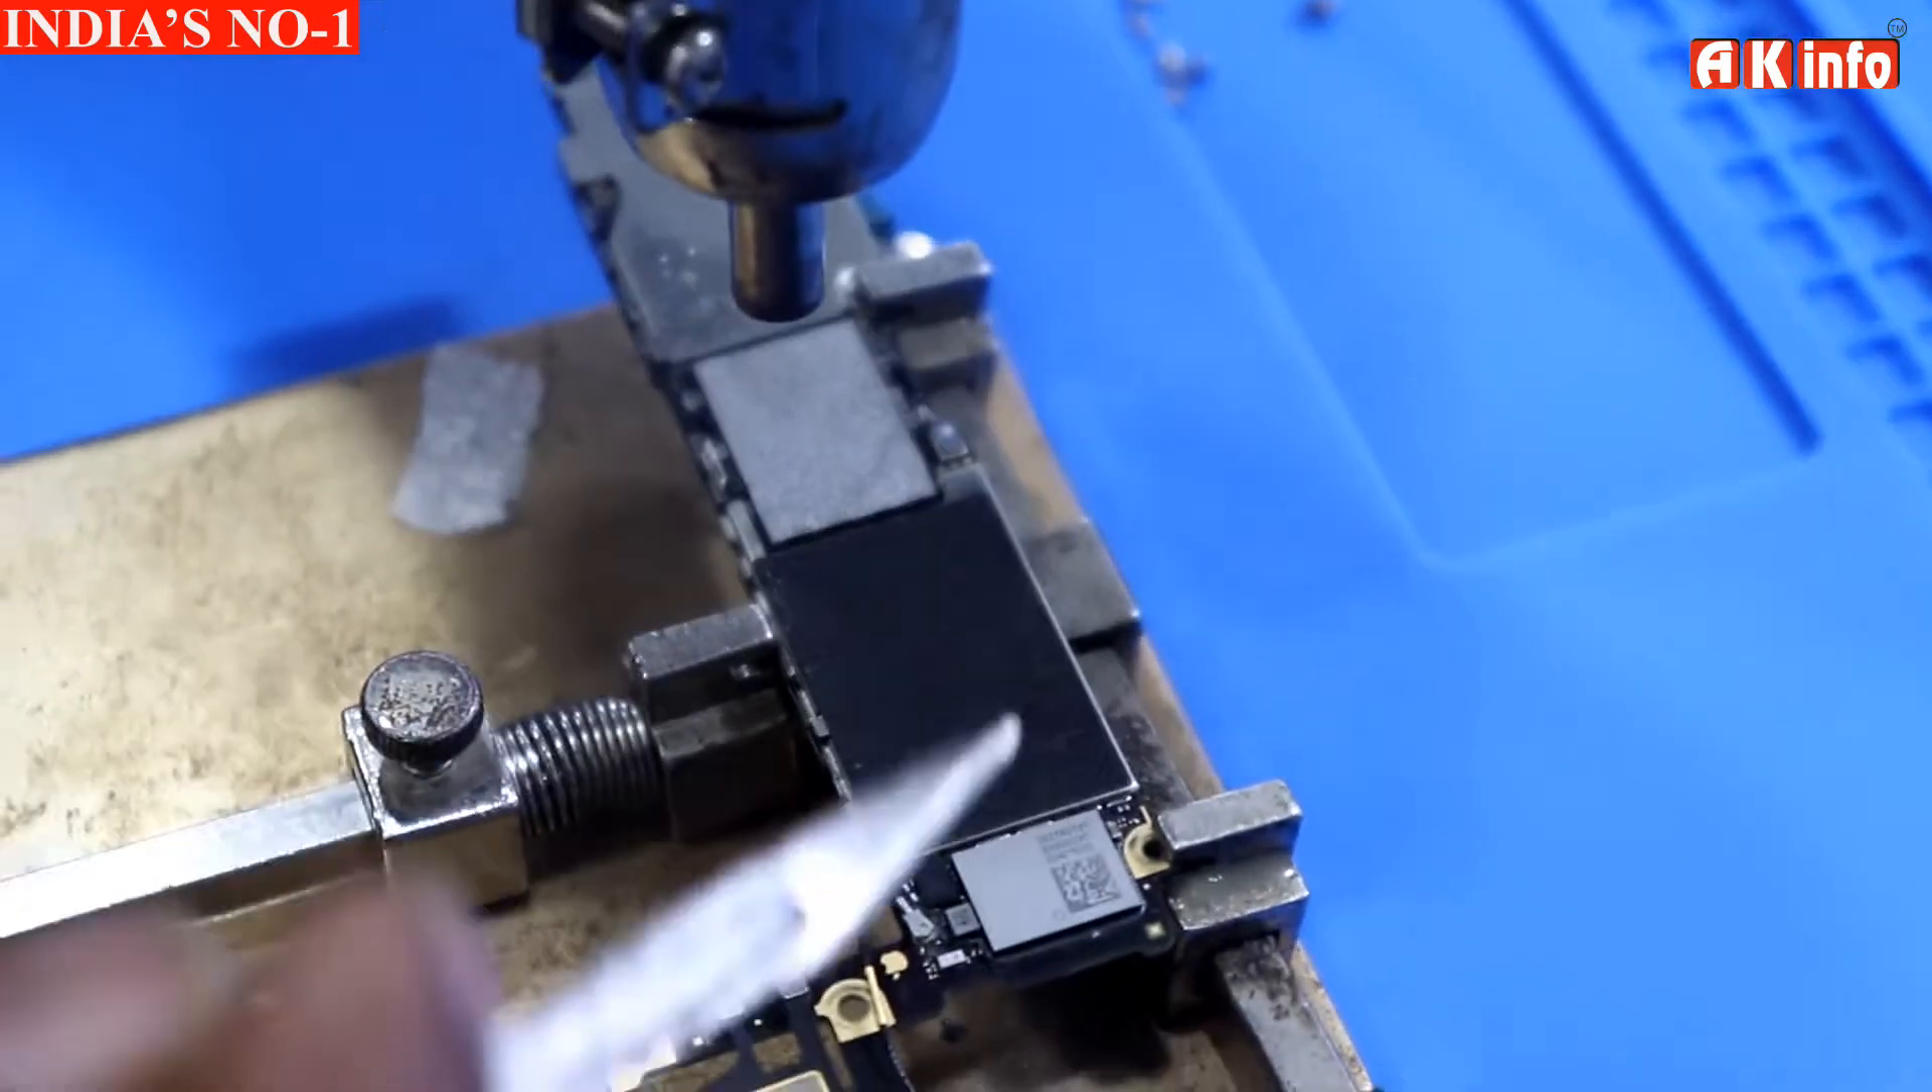दोस्तों हमने PCB stand पर बोर्ड को अपने लगा लिया है।